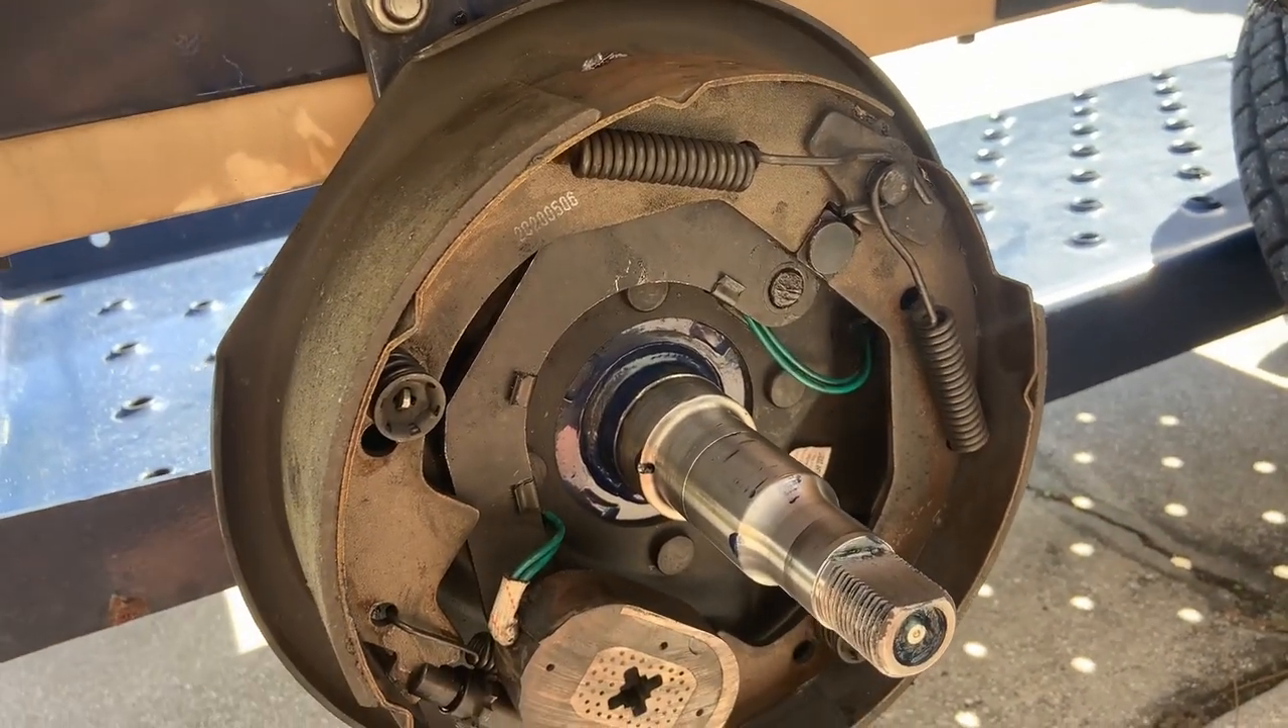Okay, we've got the brakes fully assembled. Uh, our wire looks good now.